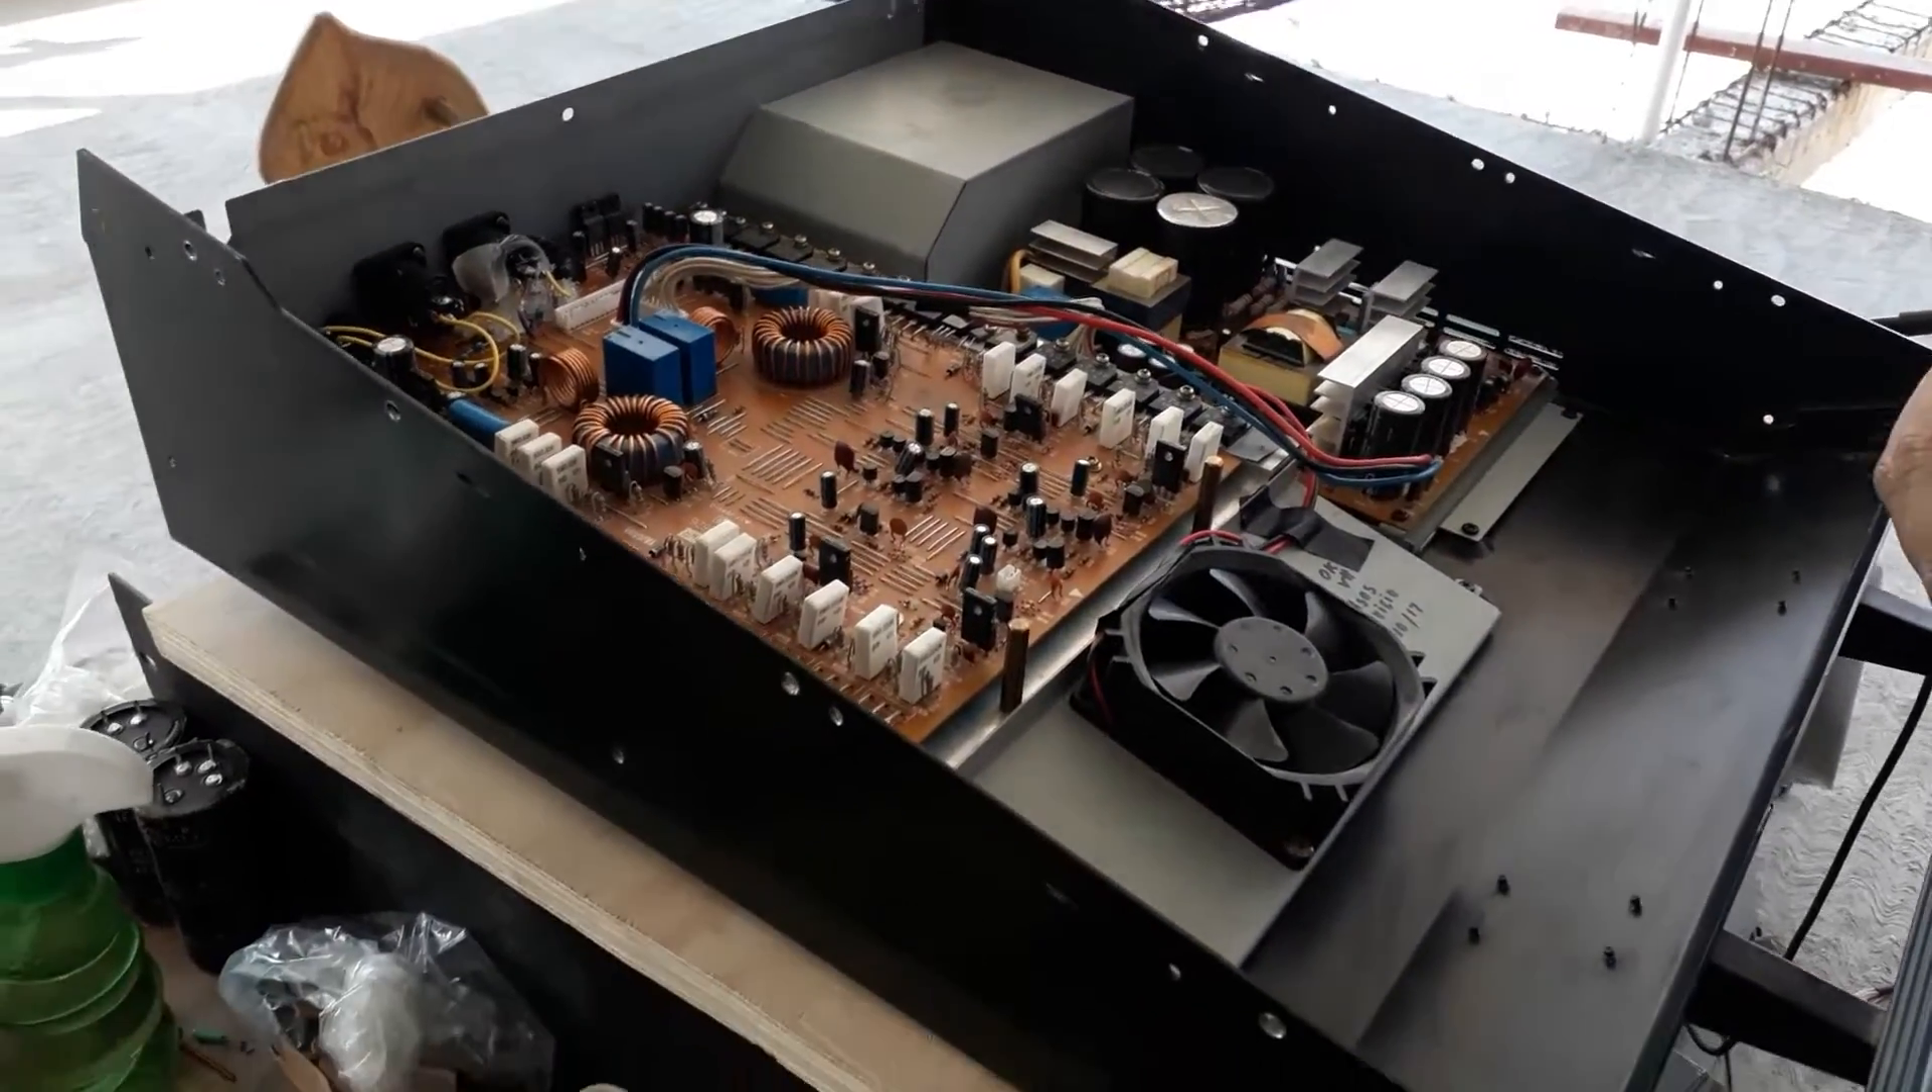Miren aquí ya armé la placa ya le conecté su cable todo.